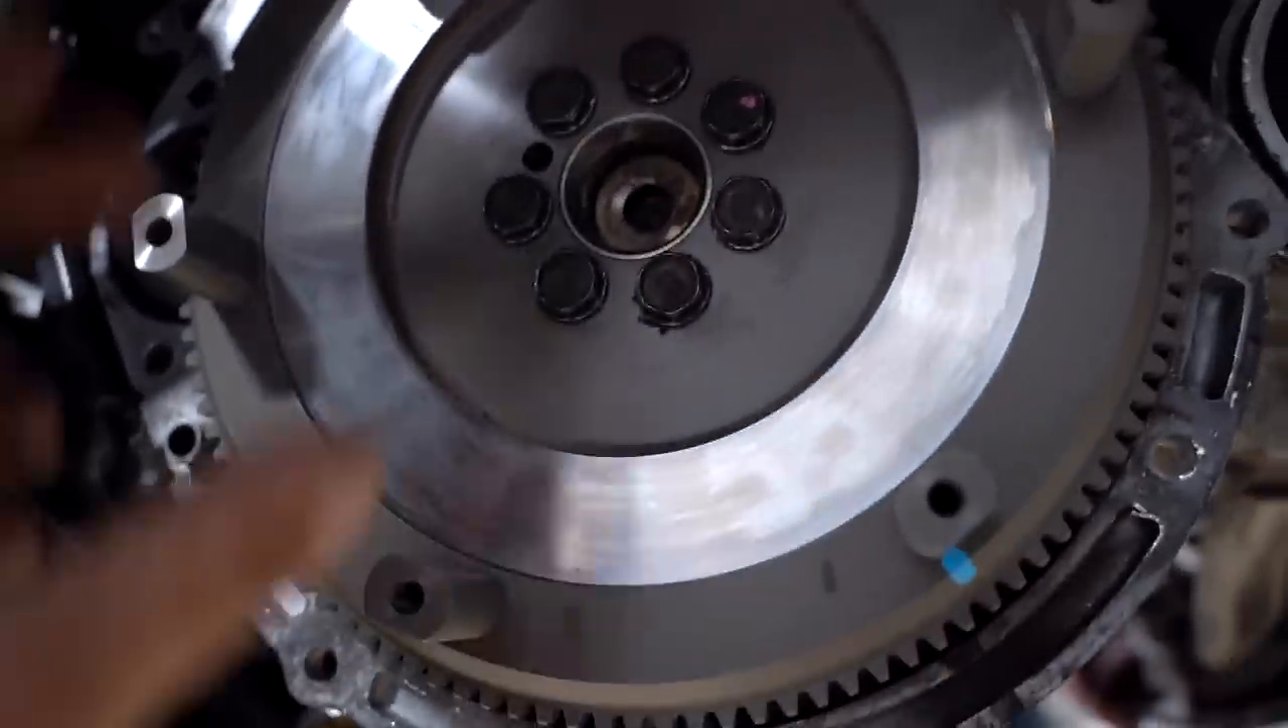So the flywheel is on everything is torqued down.